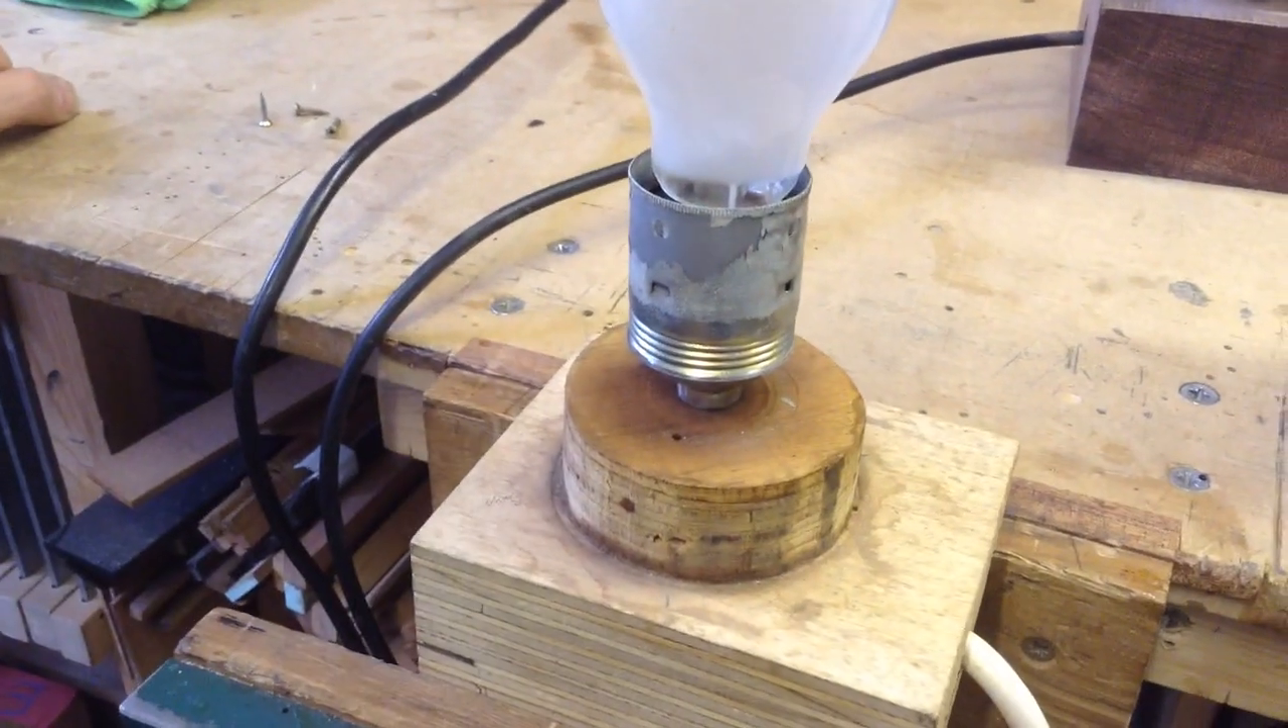And I just got a light bulb attachment, uh, fixed into this, uh, ceiling there that I've, I've also screwed into the base and then the cable just comes through.